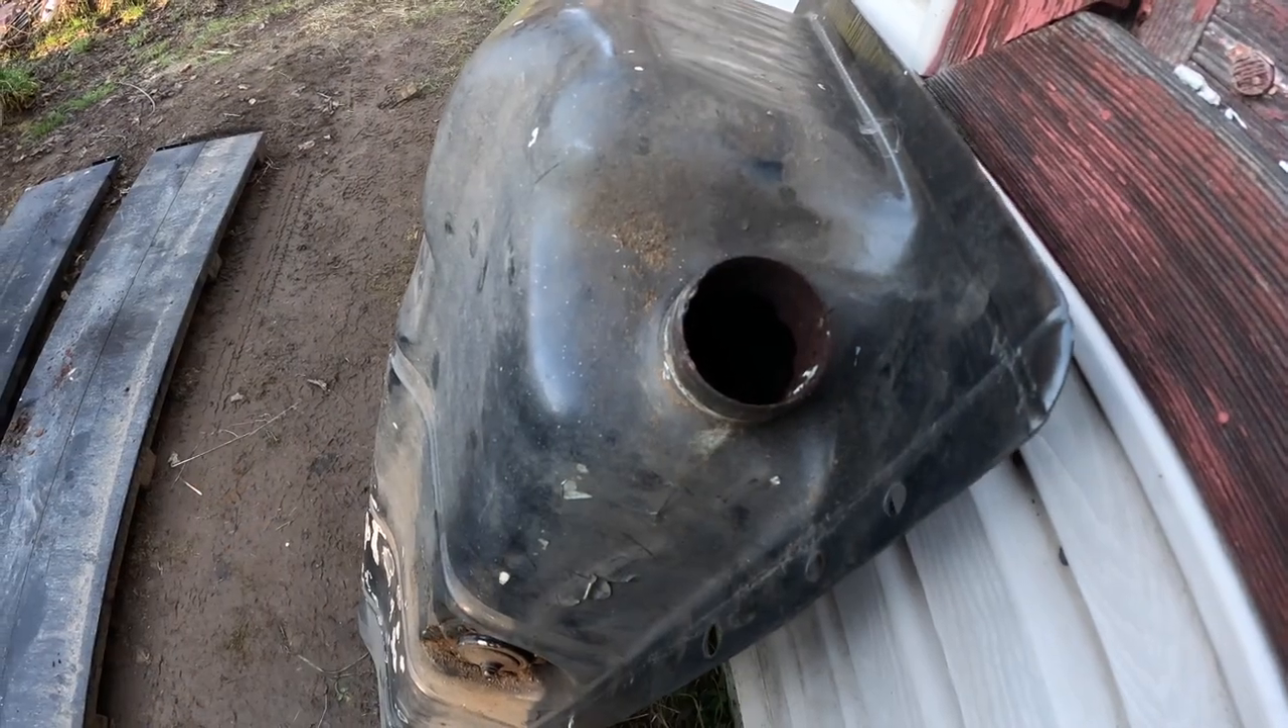All right I have the gas tank out.